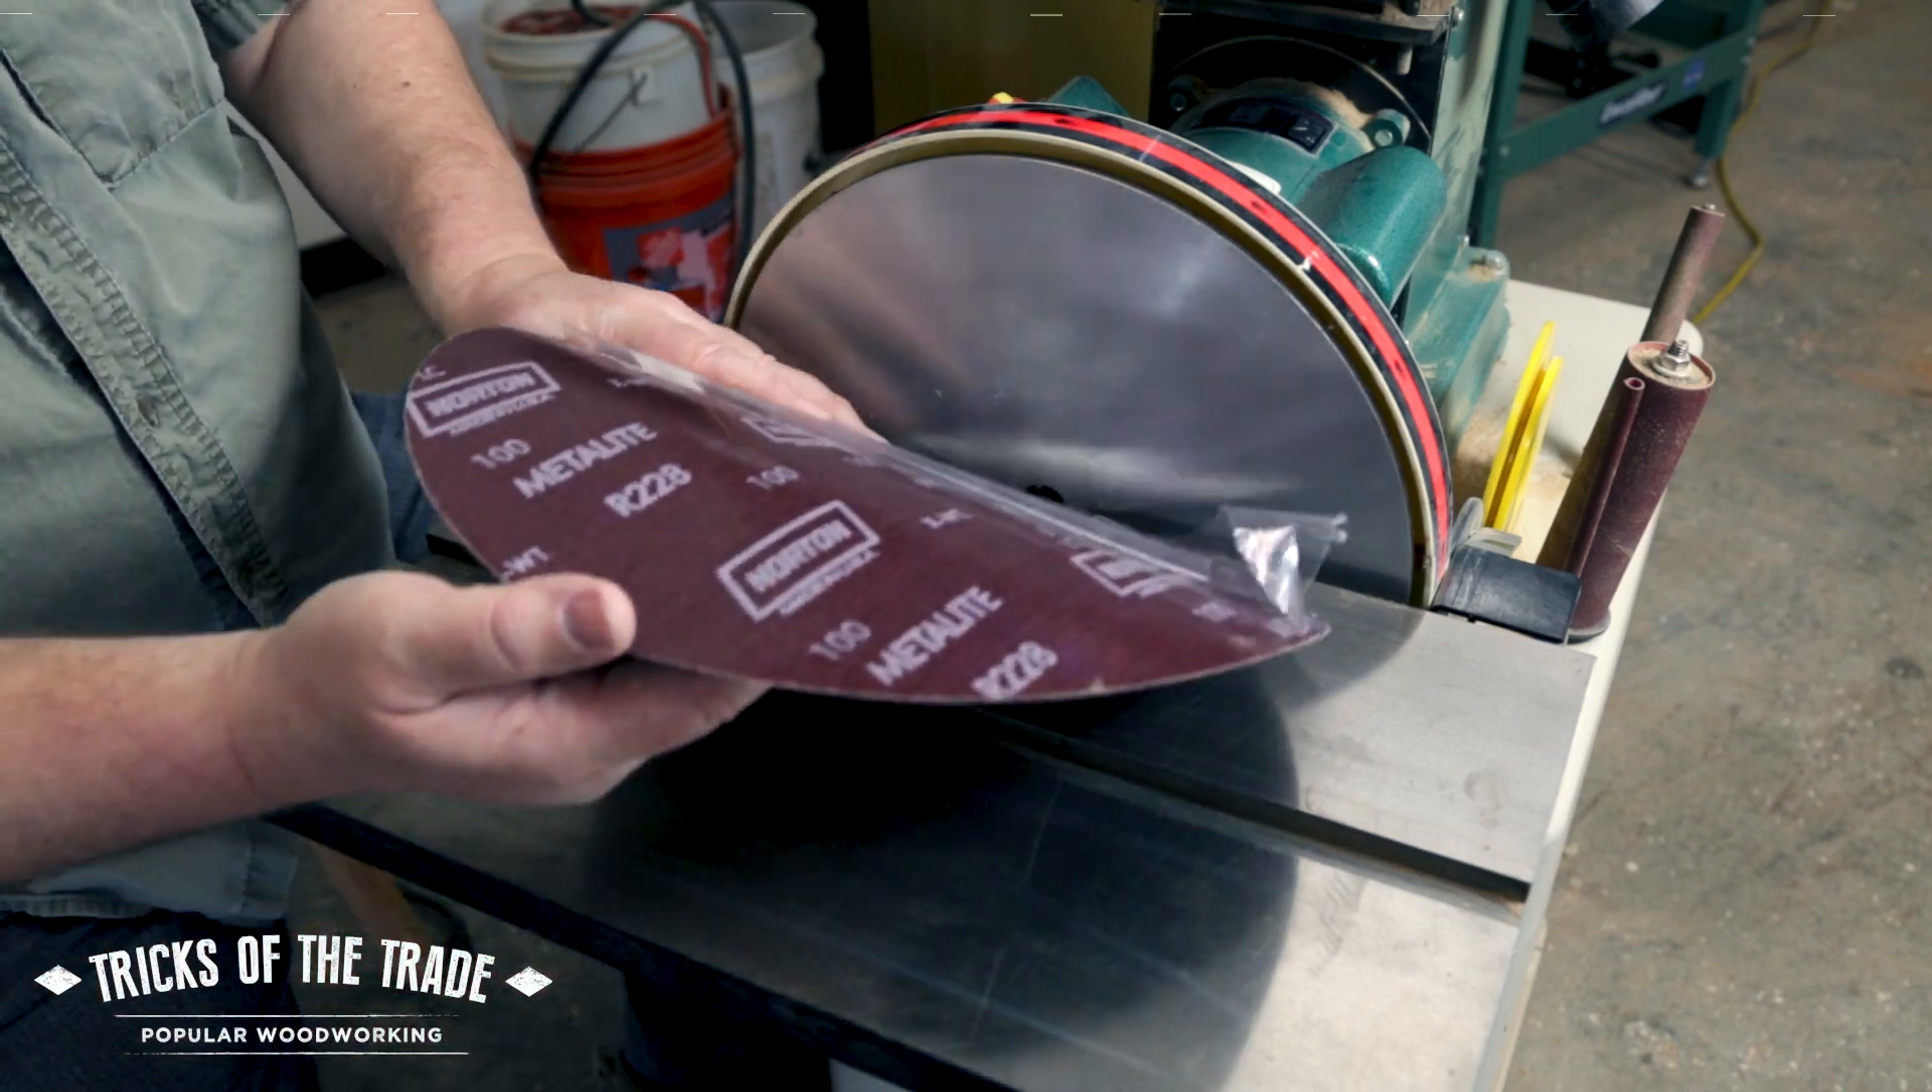This is the piece that still has the plastic on it.